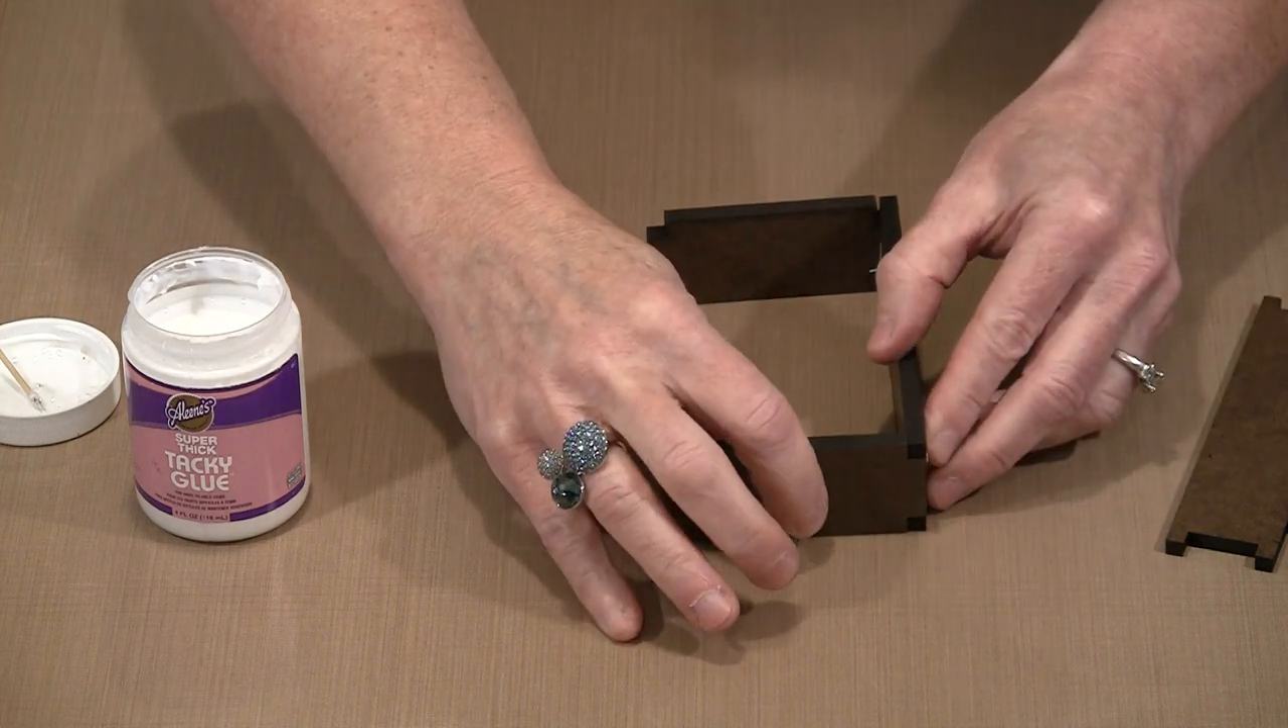And there is the box 3 quarters of the way built.